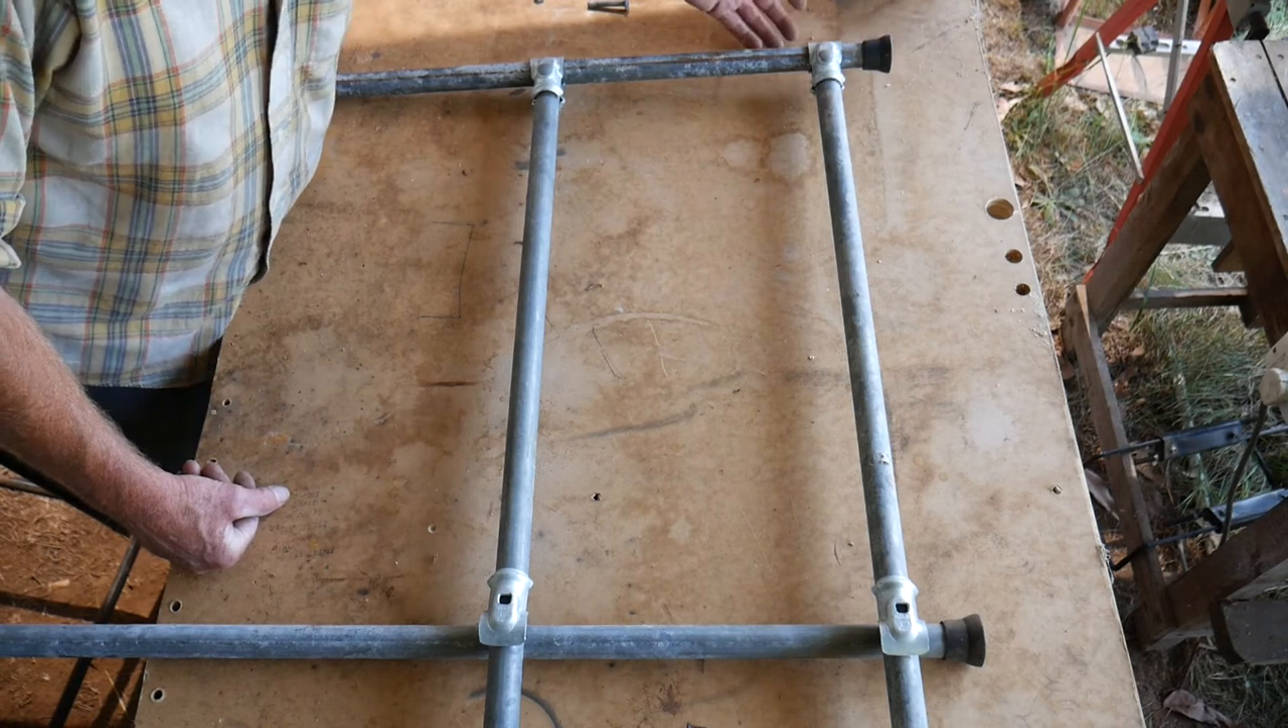Now I've got a couple of protective rubber stops on the end there.